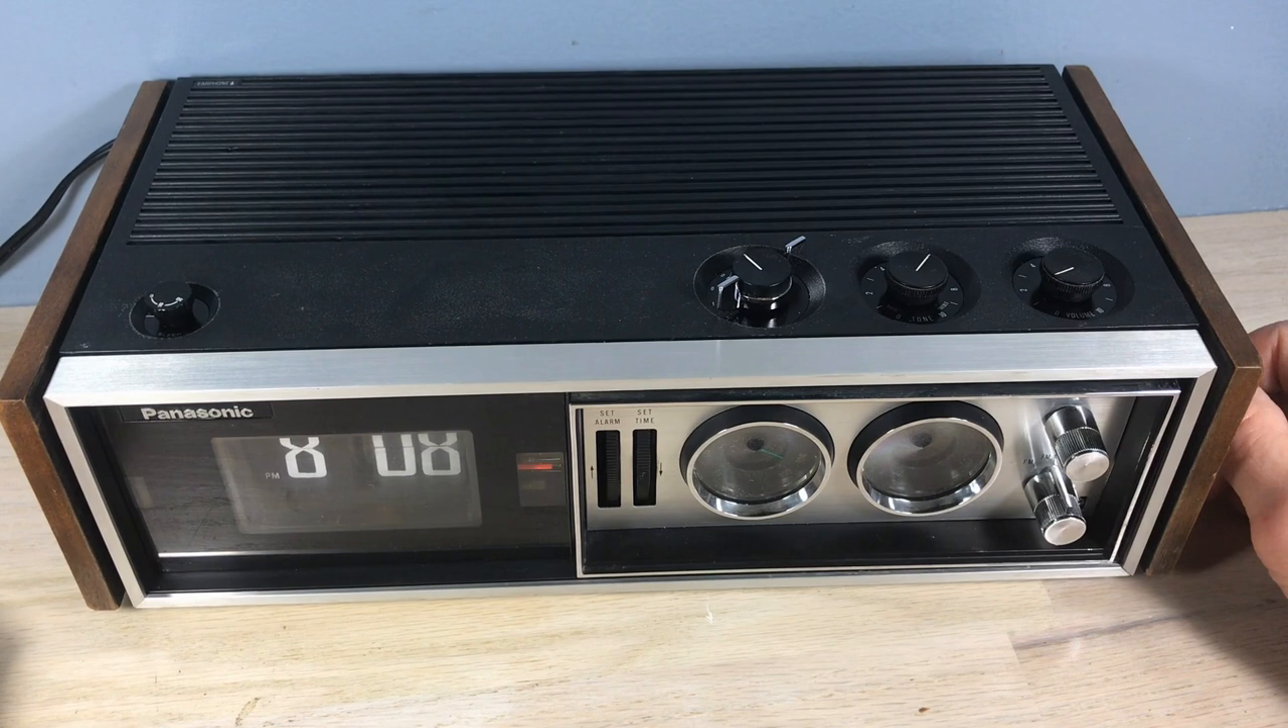This is the end result we've got the clock all back together.